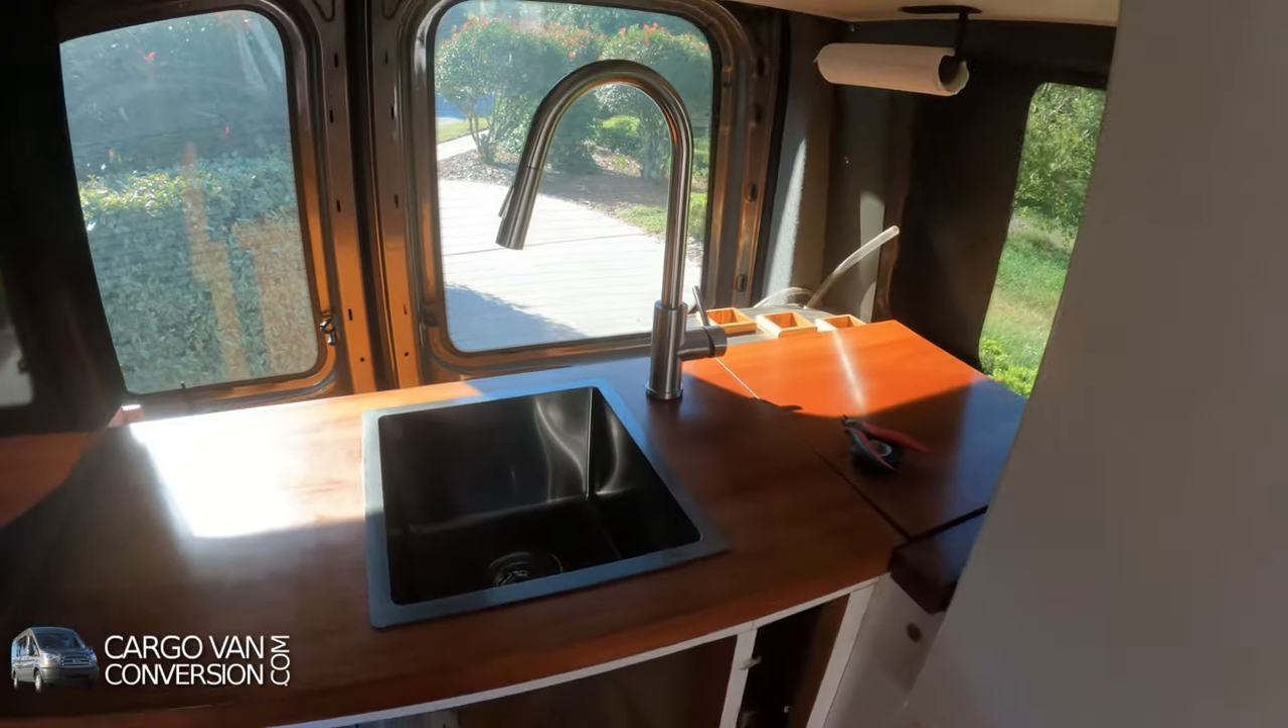Well, one day later, the sink has been installed. And that's secured. it's a little bit still curing but officially 24 hours or so.